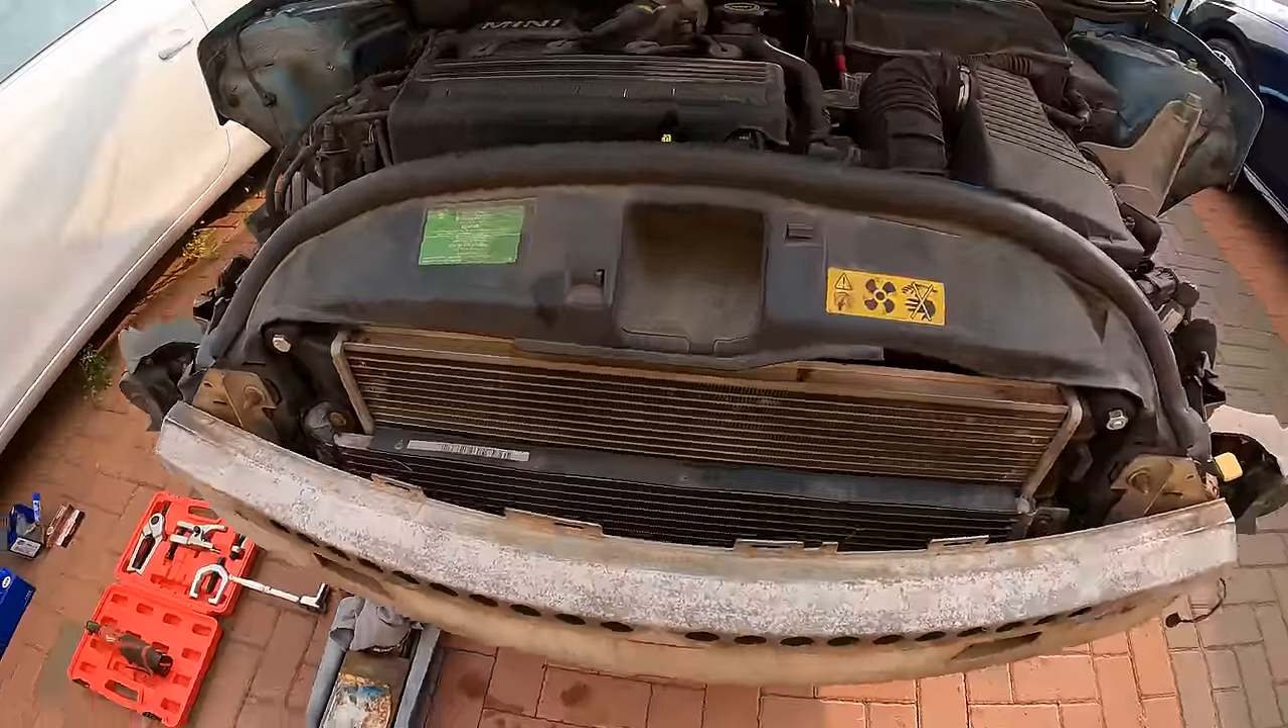And then on this side, we're all built up, ready to go. So I've put the impact bar back on the front.